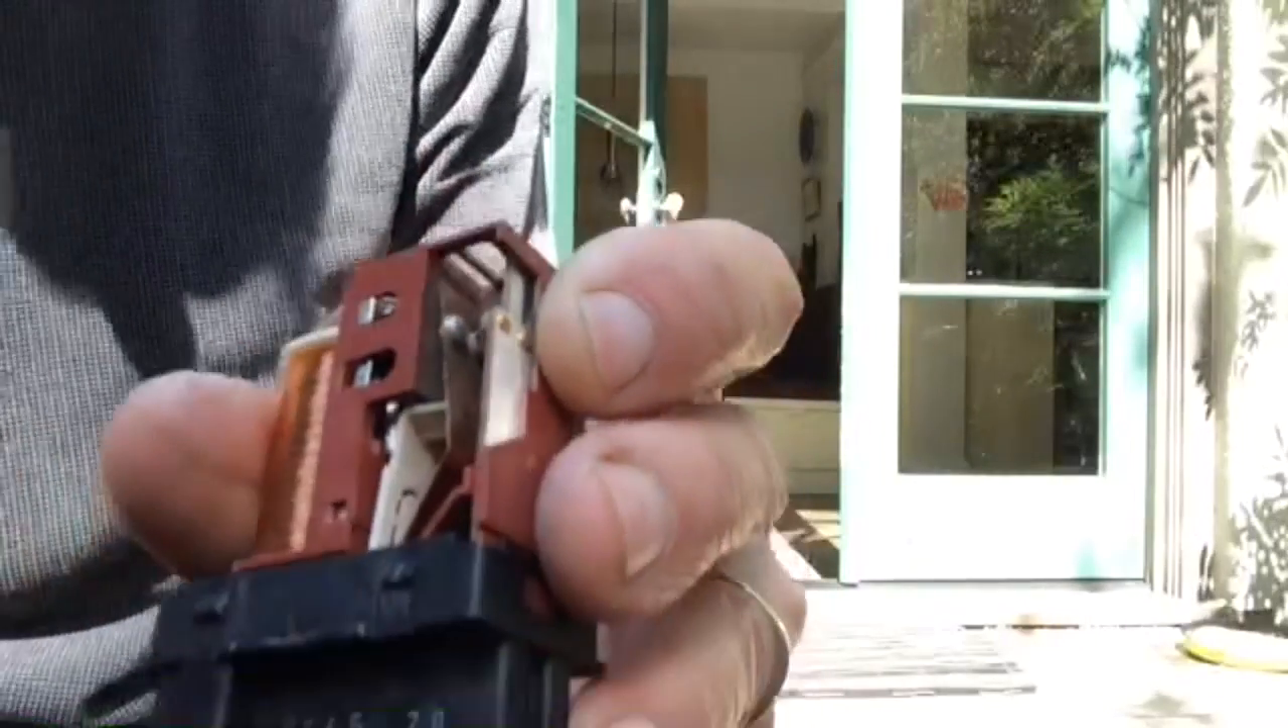So to clean the relay, we removed the plastic cover.